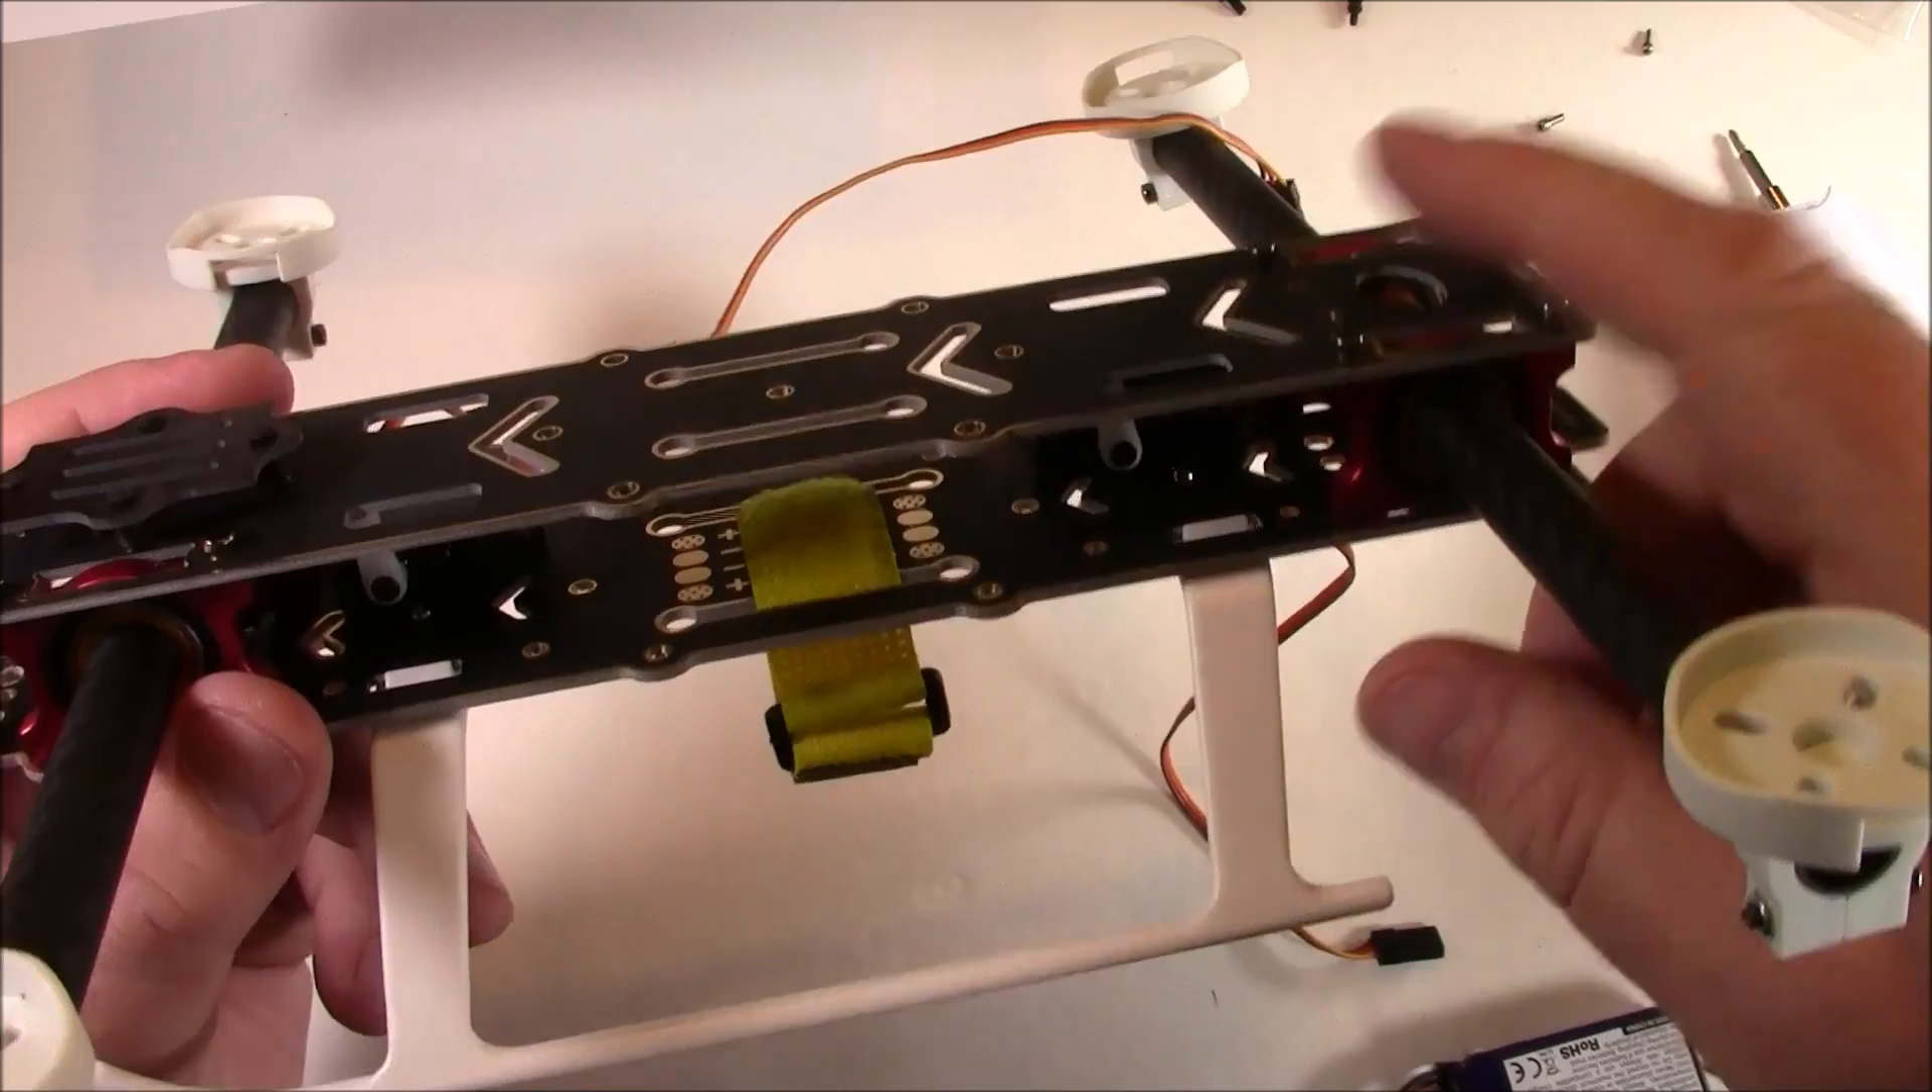So here it is with the landing gear on and the battery strap in place and the top plate on.